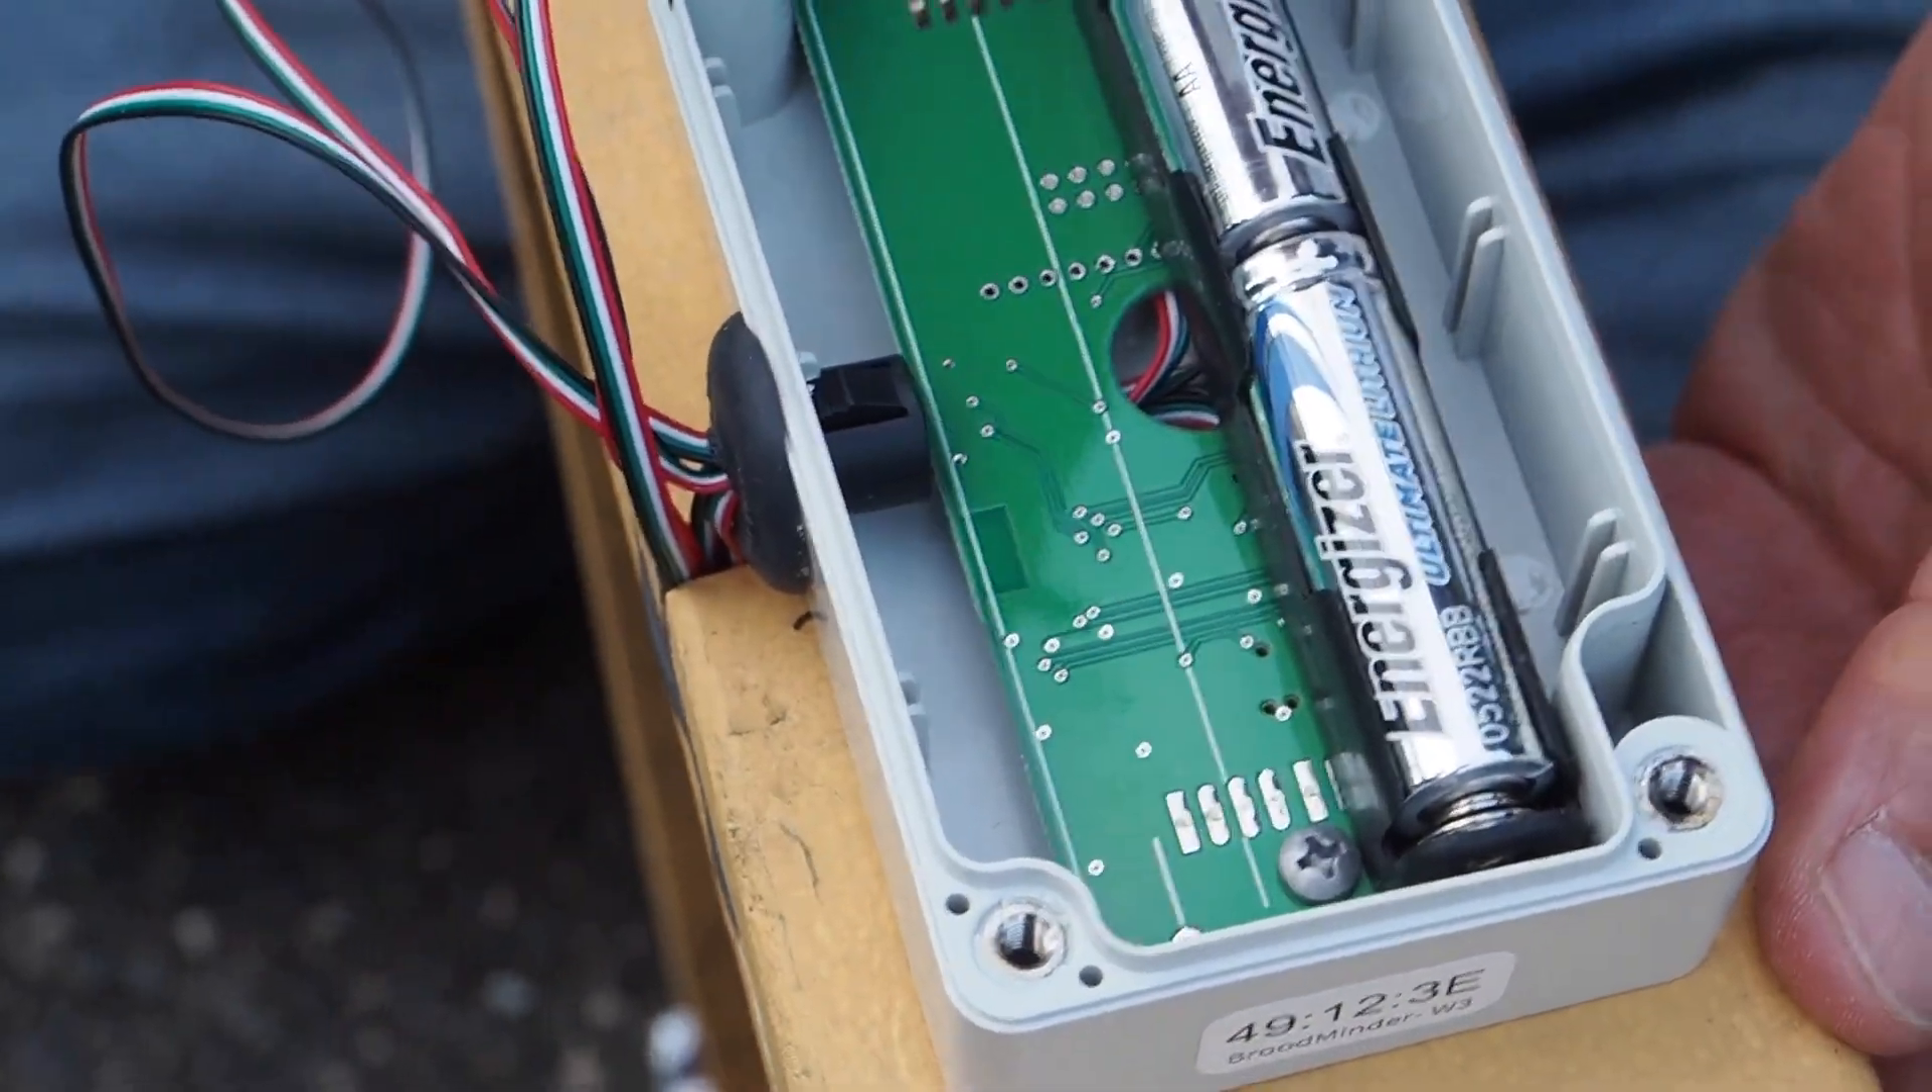So now we've got a little excess wire here that we need to fish through and tuck away in the control box.